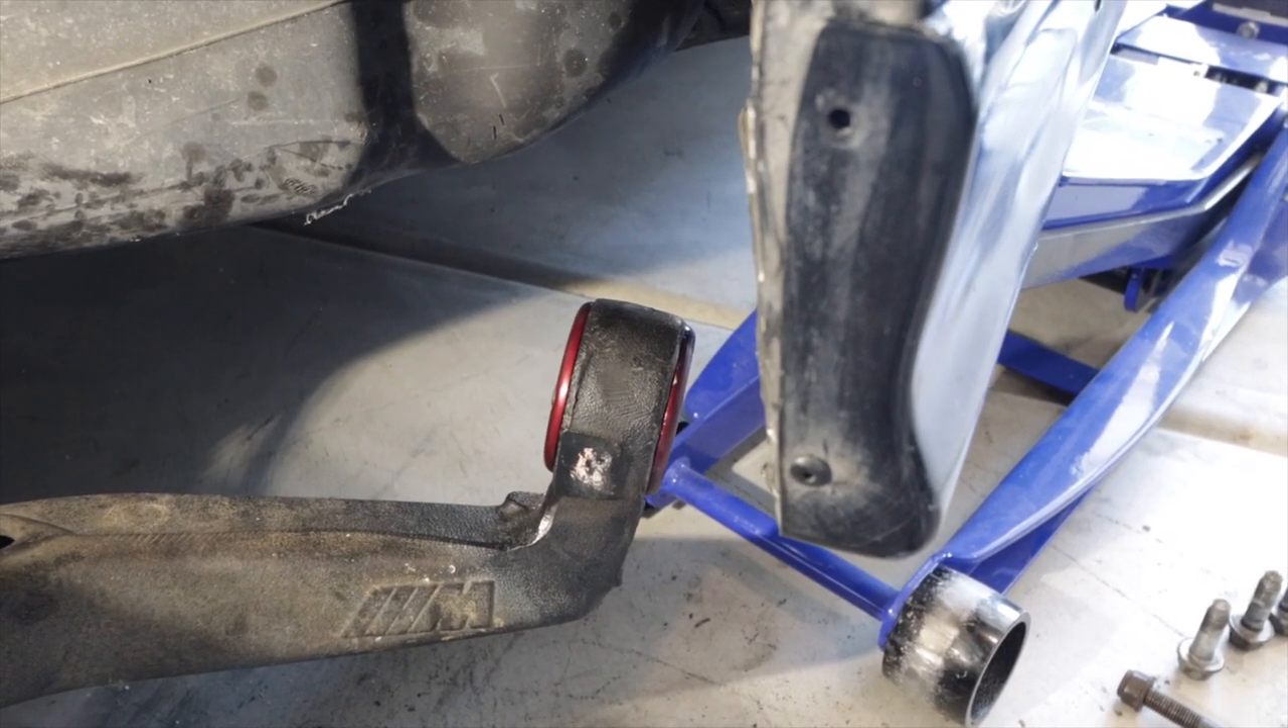Okay so the right rear trailing arm bearing is installed.